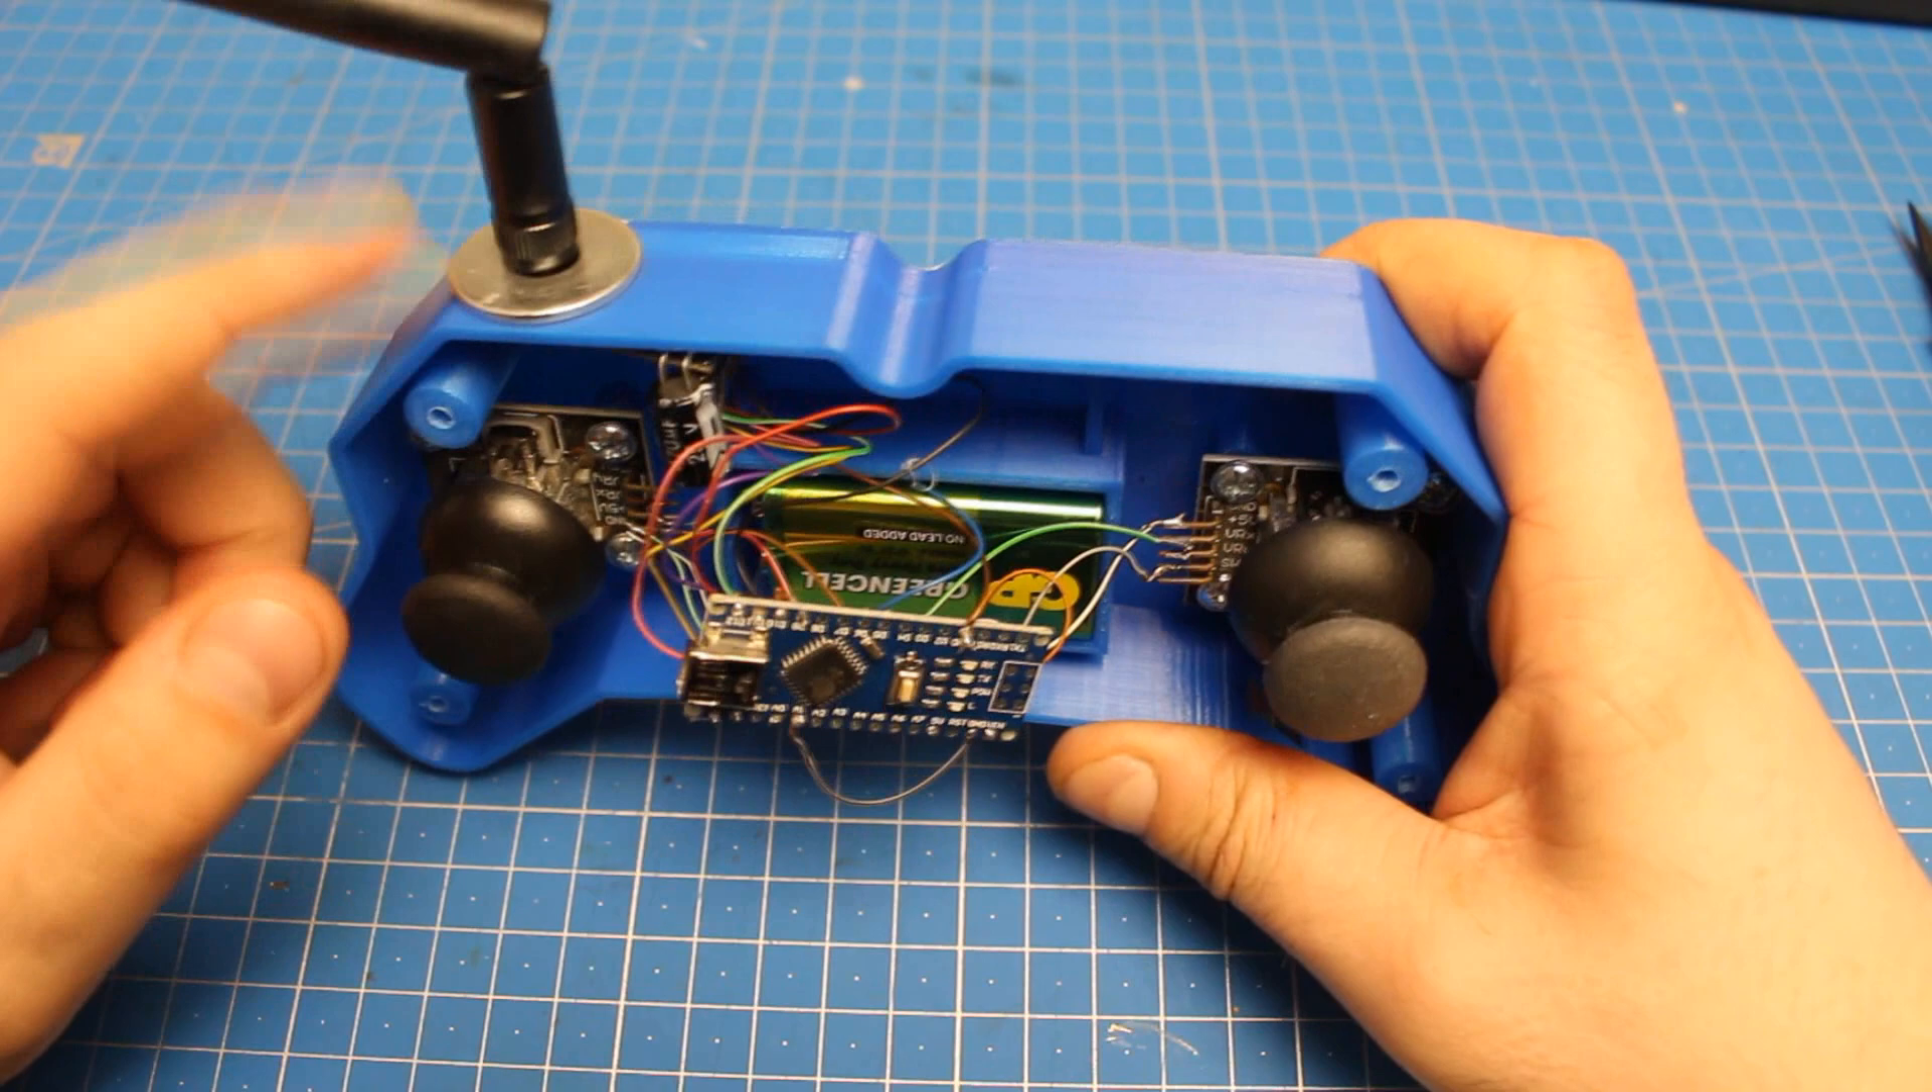Вот здесь, чтобы хорошо так было закреплено, я установил вот такую шайбу.